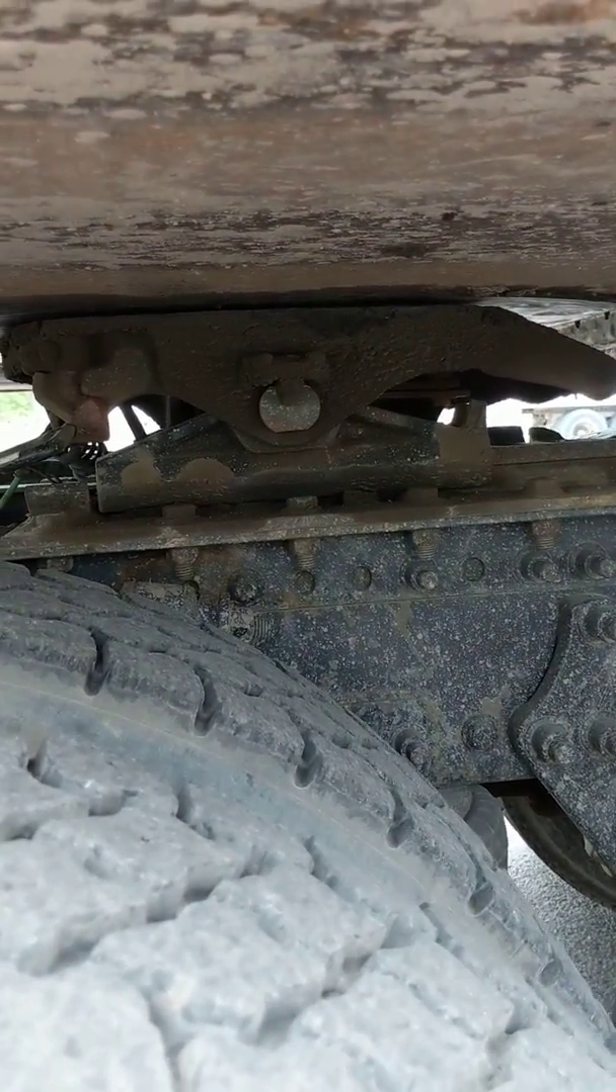There's no daylight between my fifth wheel and my trailer skid plate.